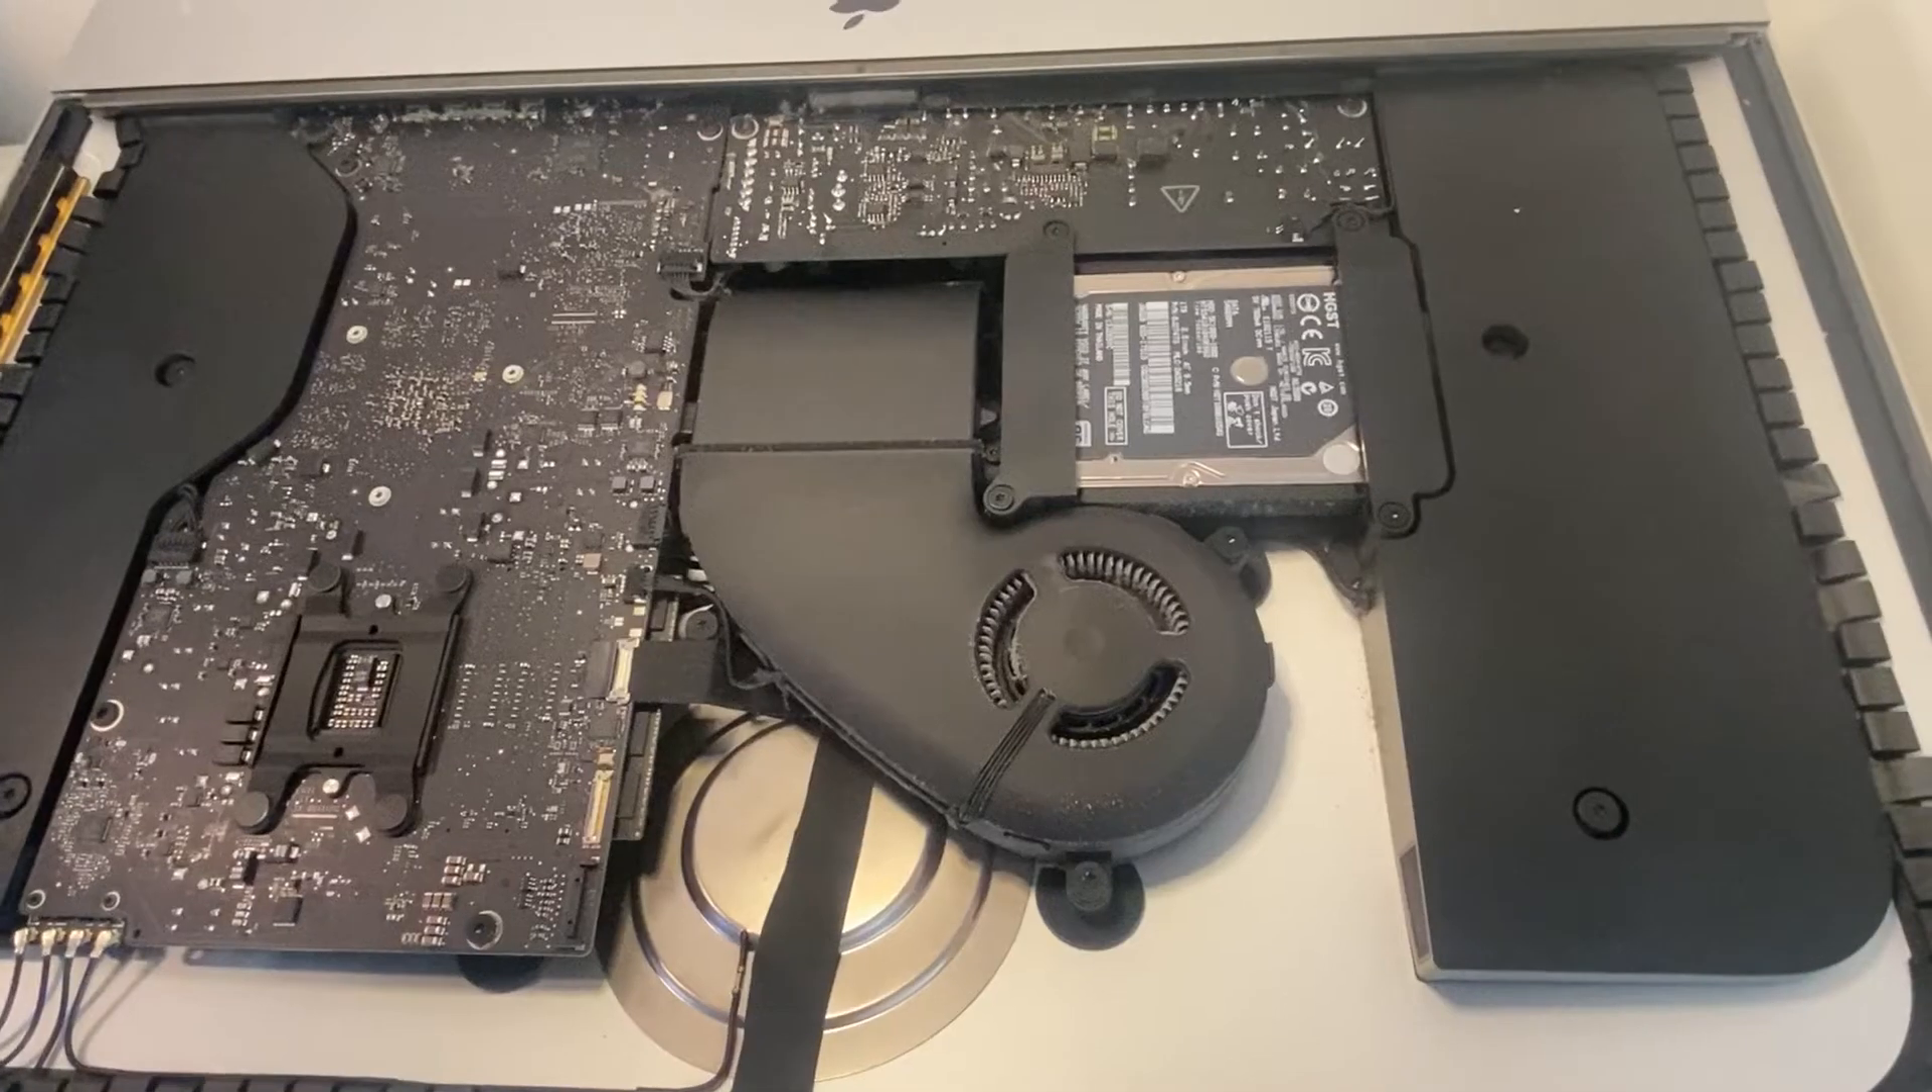So now that we've got the screen off, we are going to do the solid-state drive upgrade.